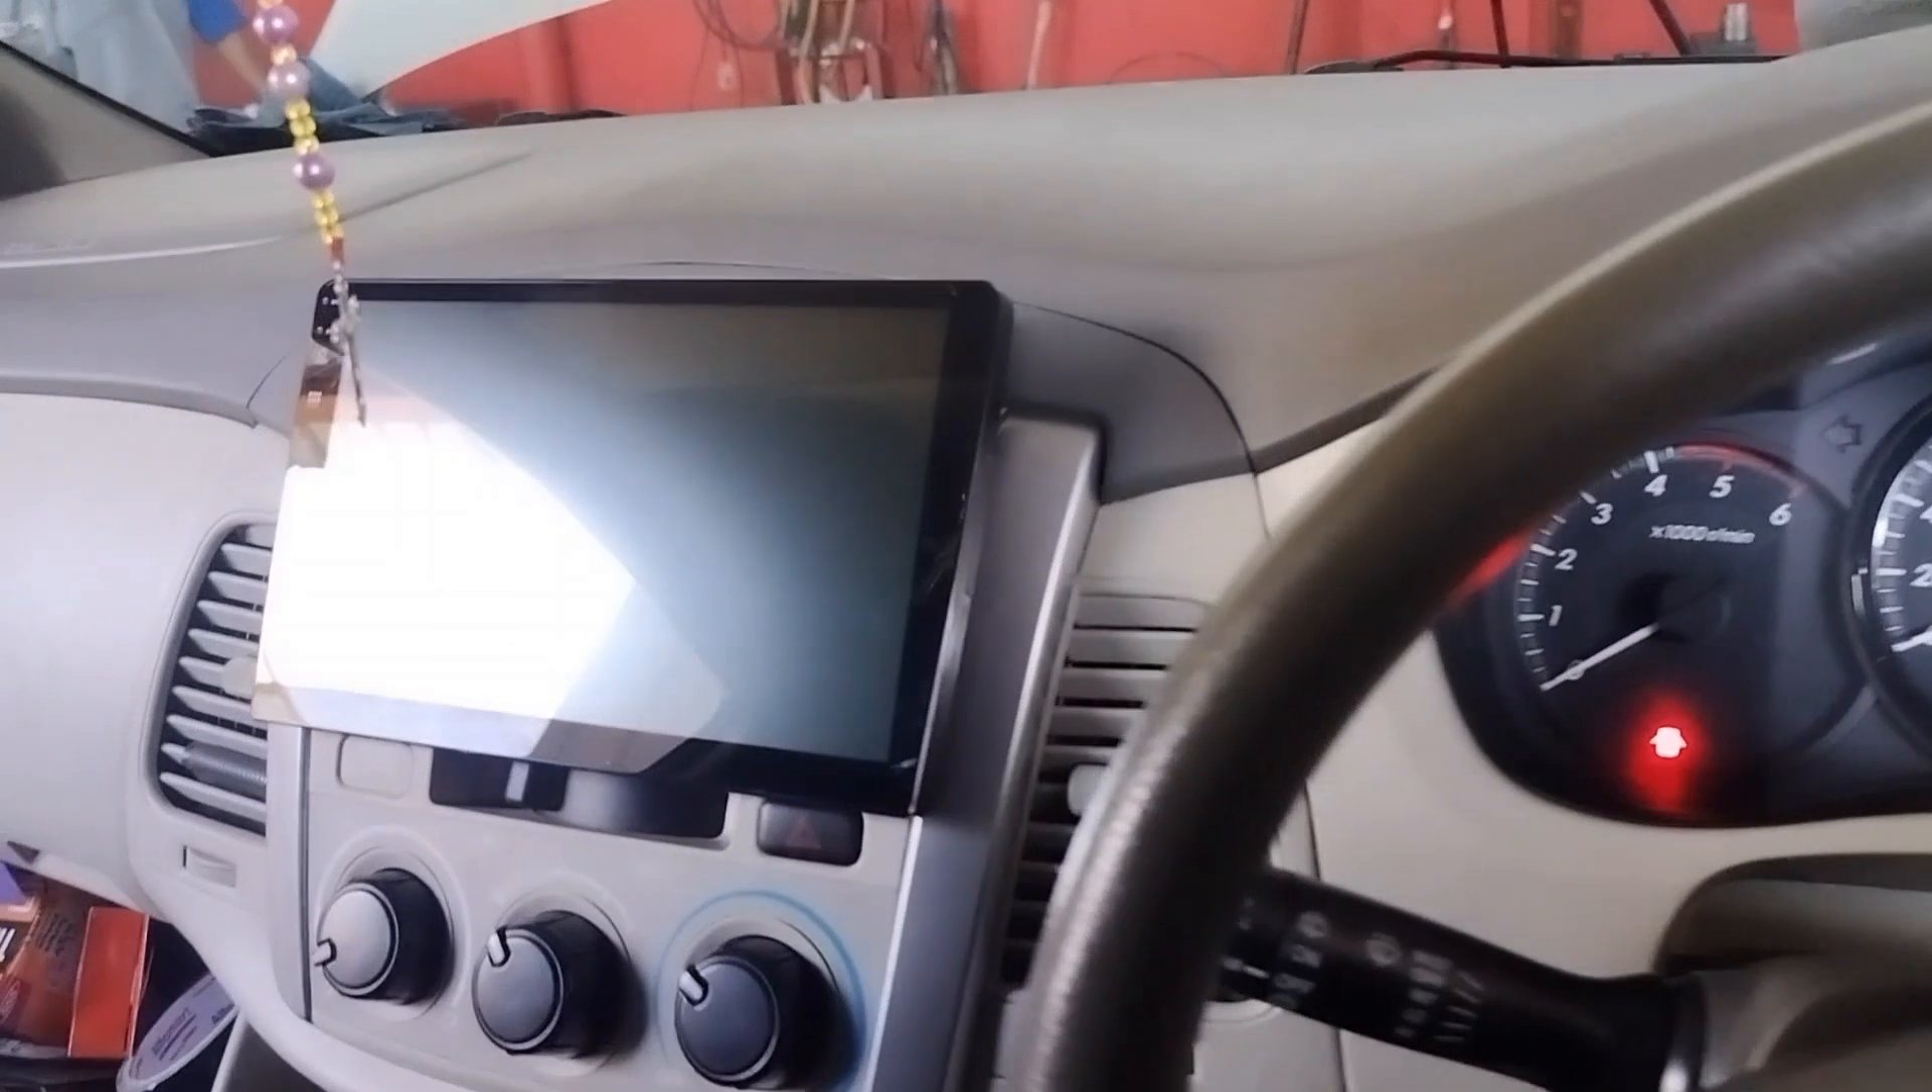Kemudian layar monitor juga sudah terpasang, sudah rapi.